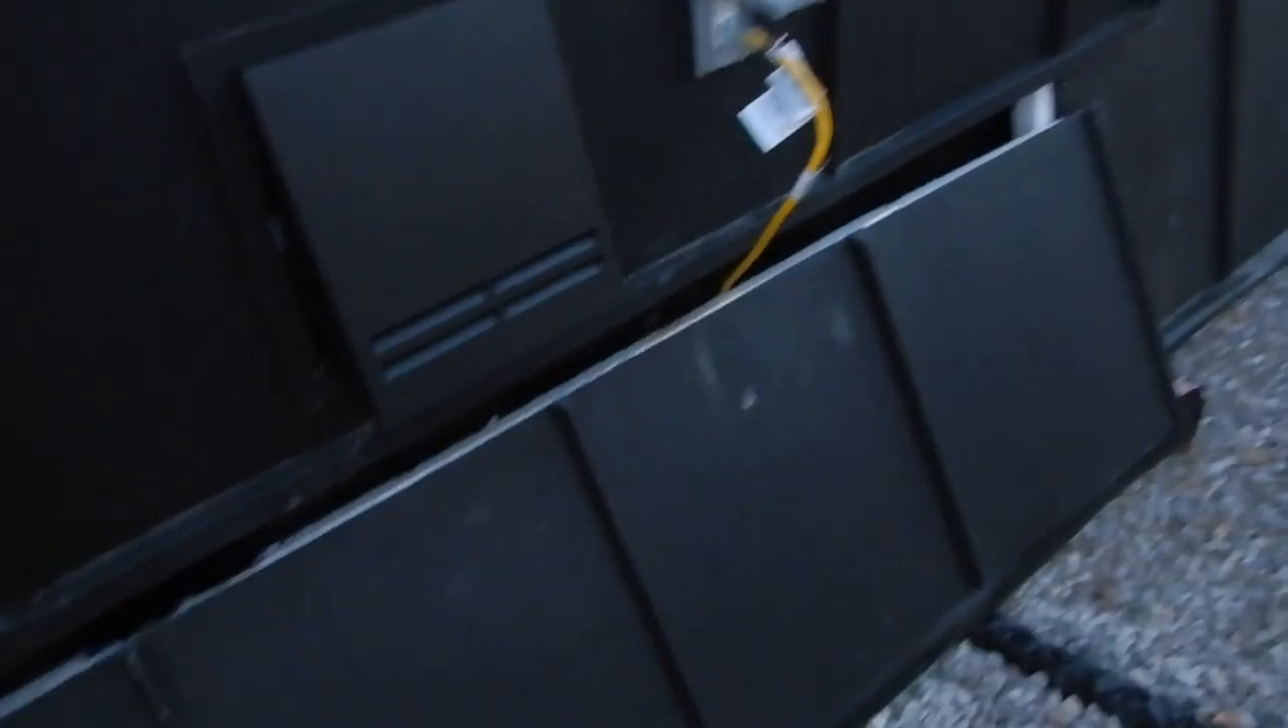Here you can see the skirting is in place we haven't tied it in yet.